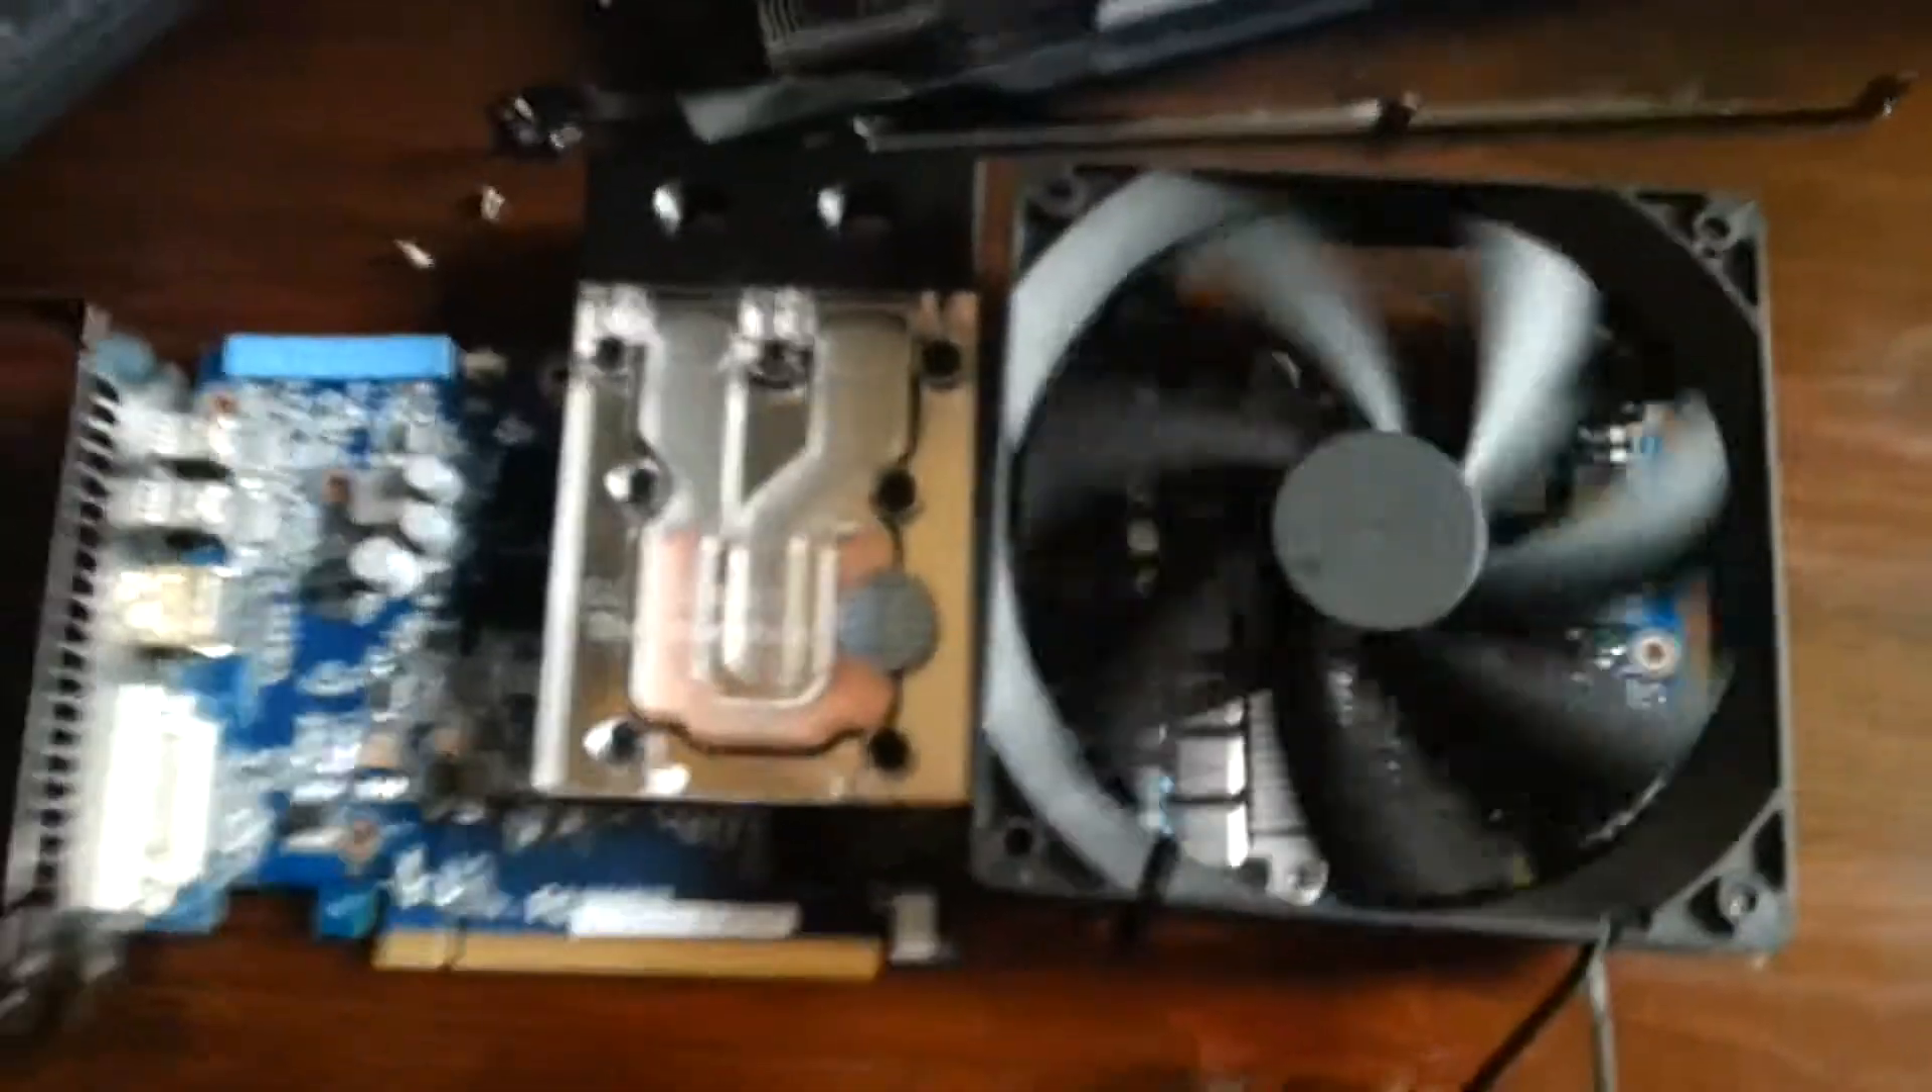I added a fan on top of the card, as you can see right there.